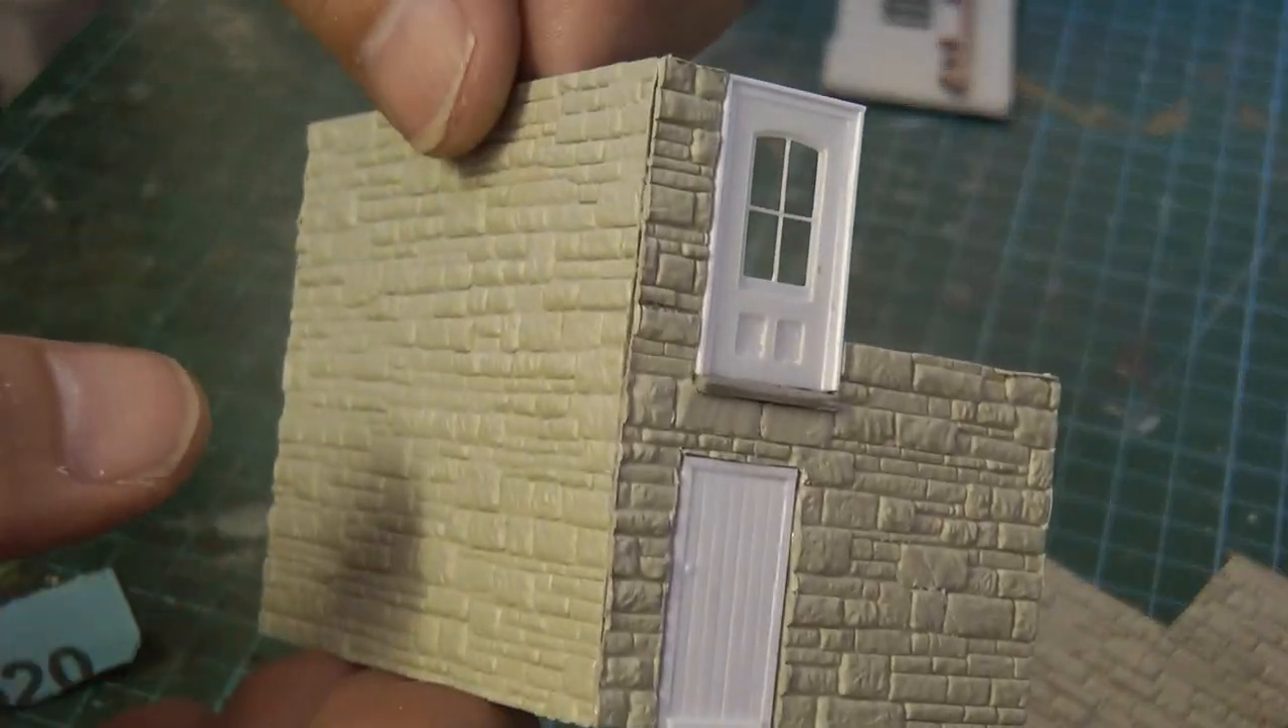And as you can see, I've got a perfectly good corner there.